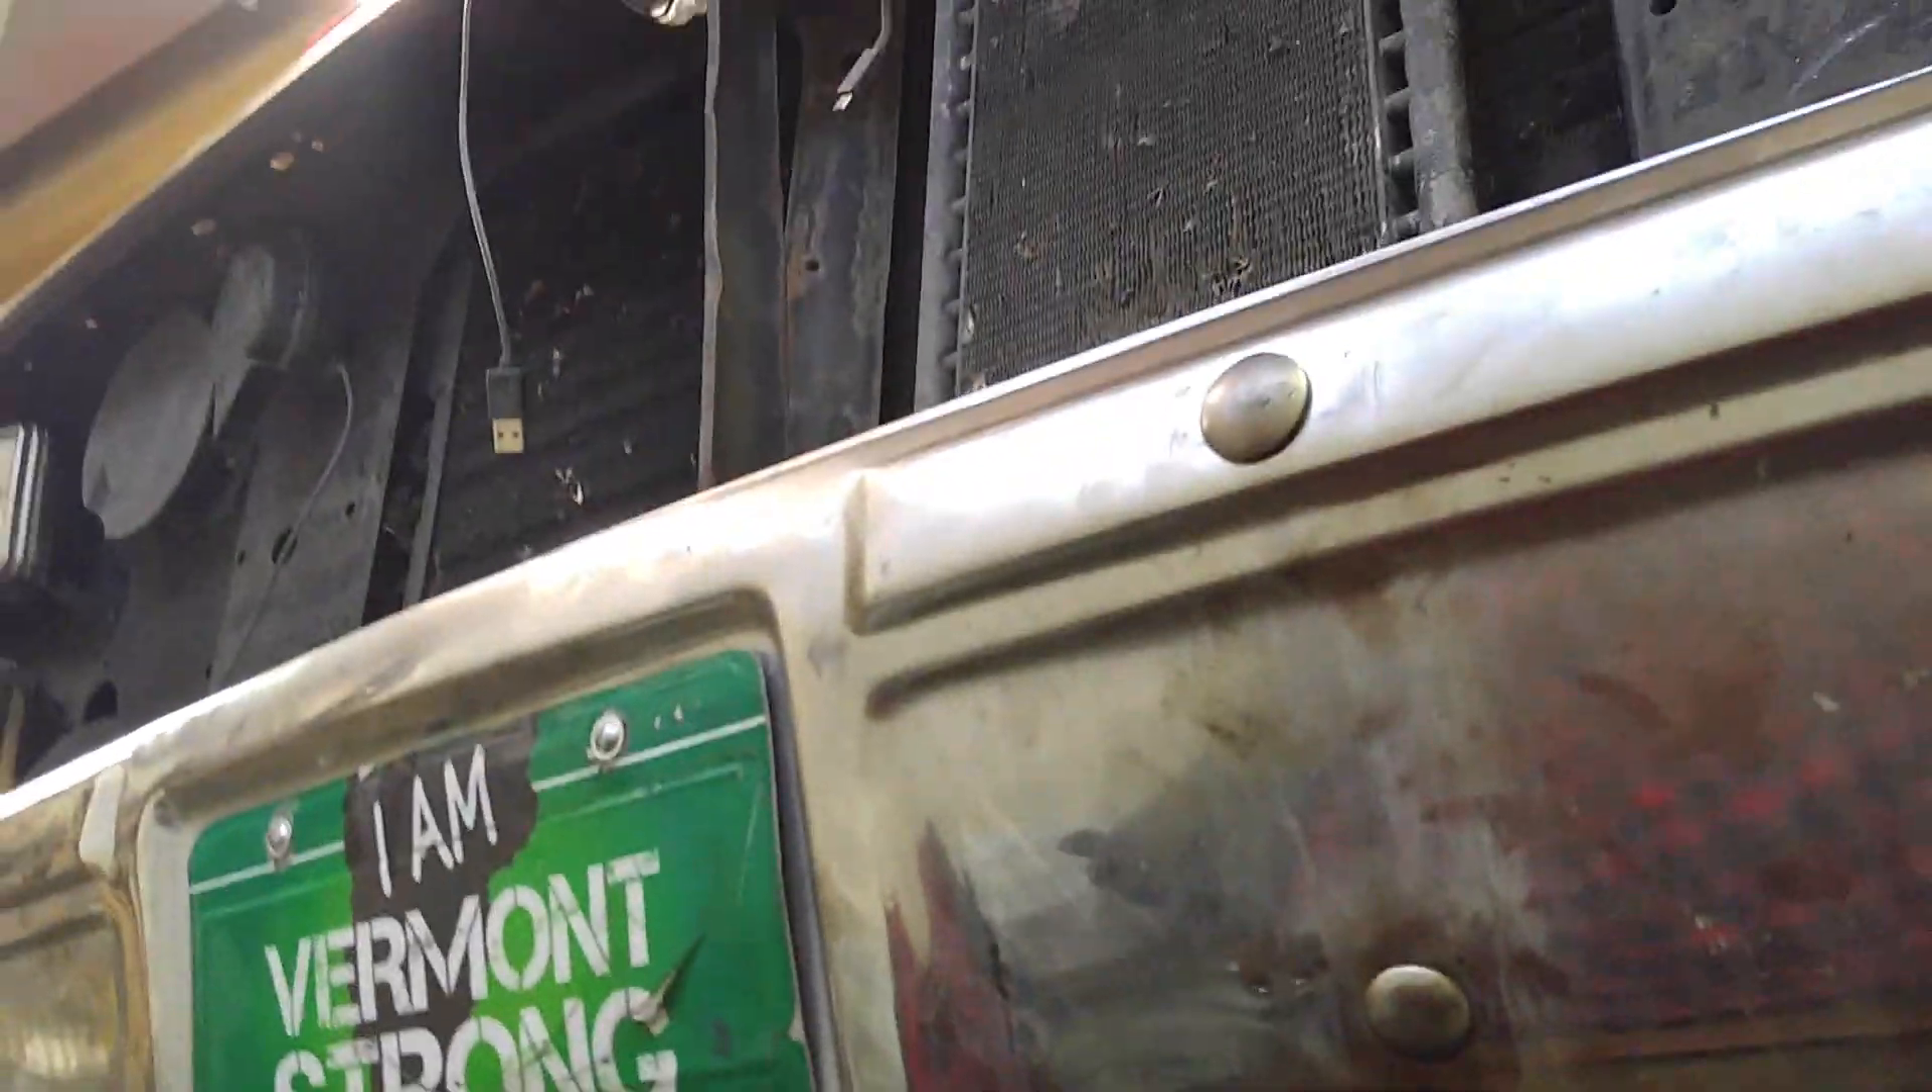I just spent 15 minutes putting on the bumper bolts.